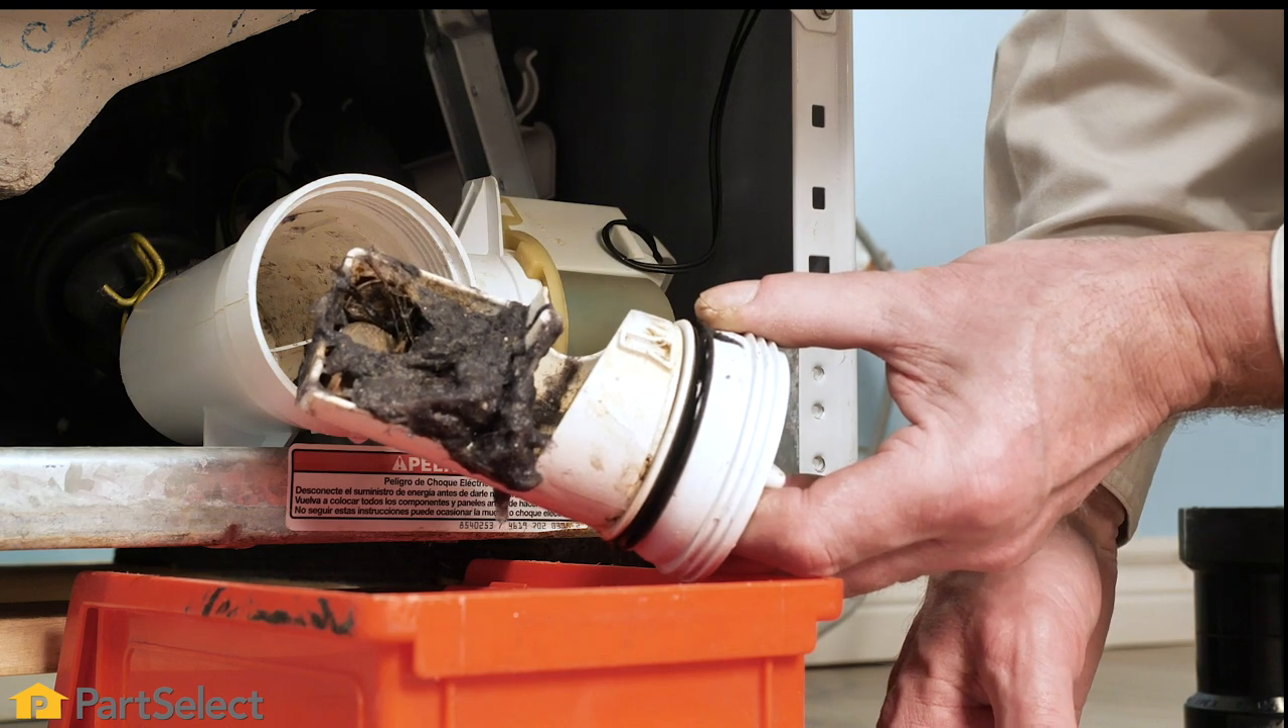Now with the filter removed, you see that we have some items that are caught in that trap, which is exactly what it's meant to do.